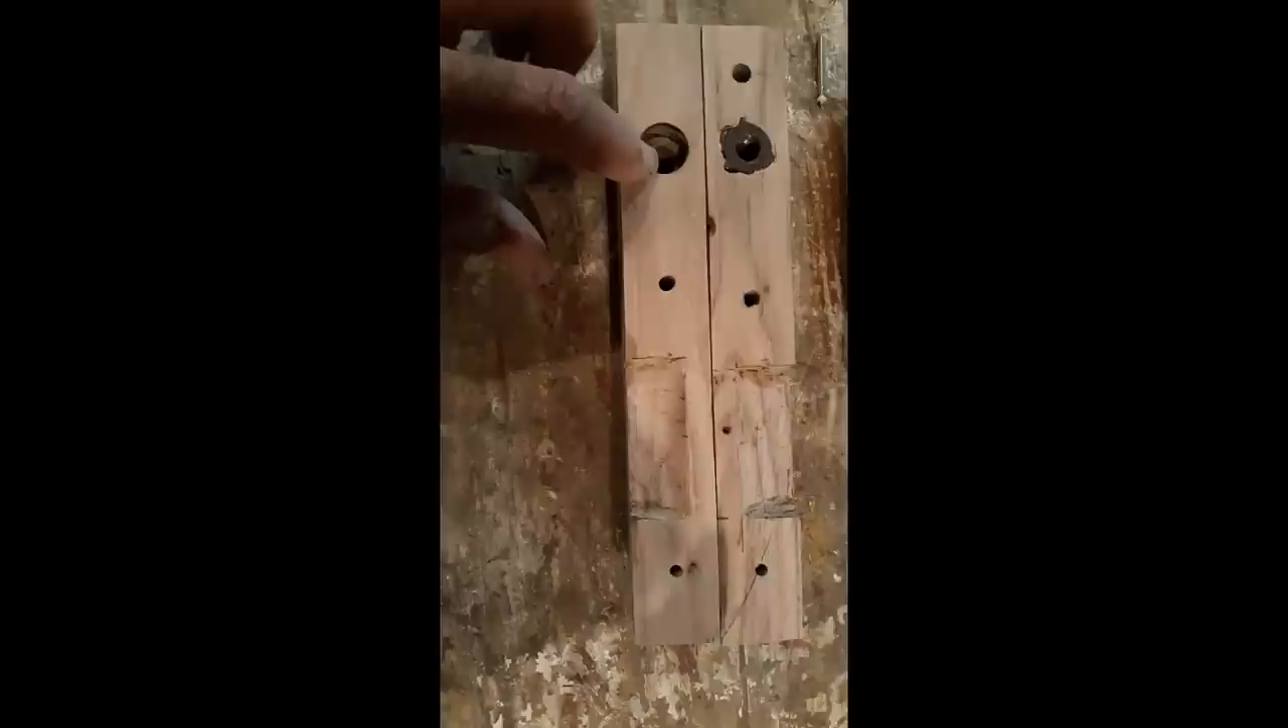So, we've got all the holes drilled. That nut went in.